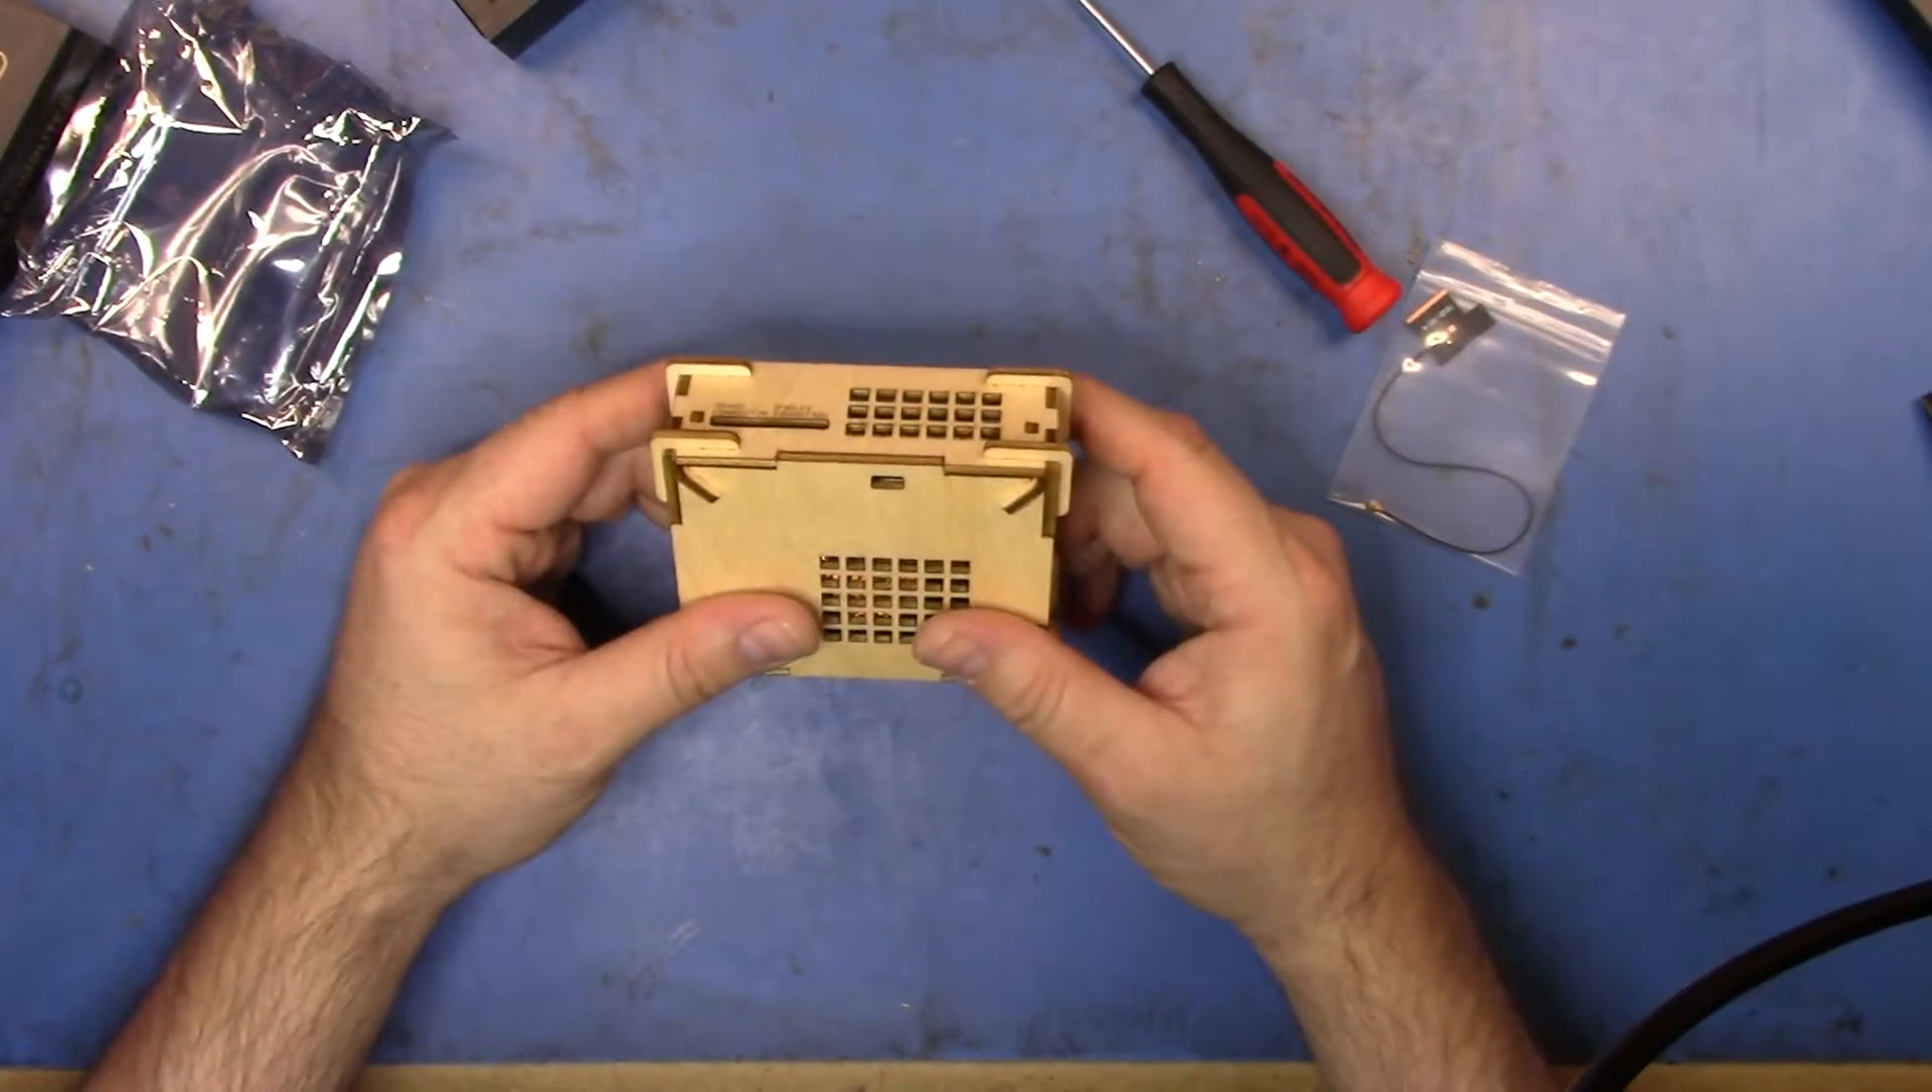The unit is all together. I realized that I didn't put the antenna in.